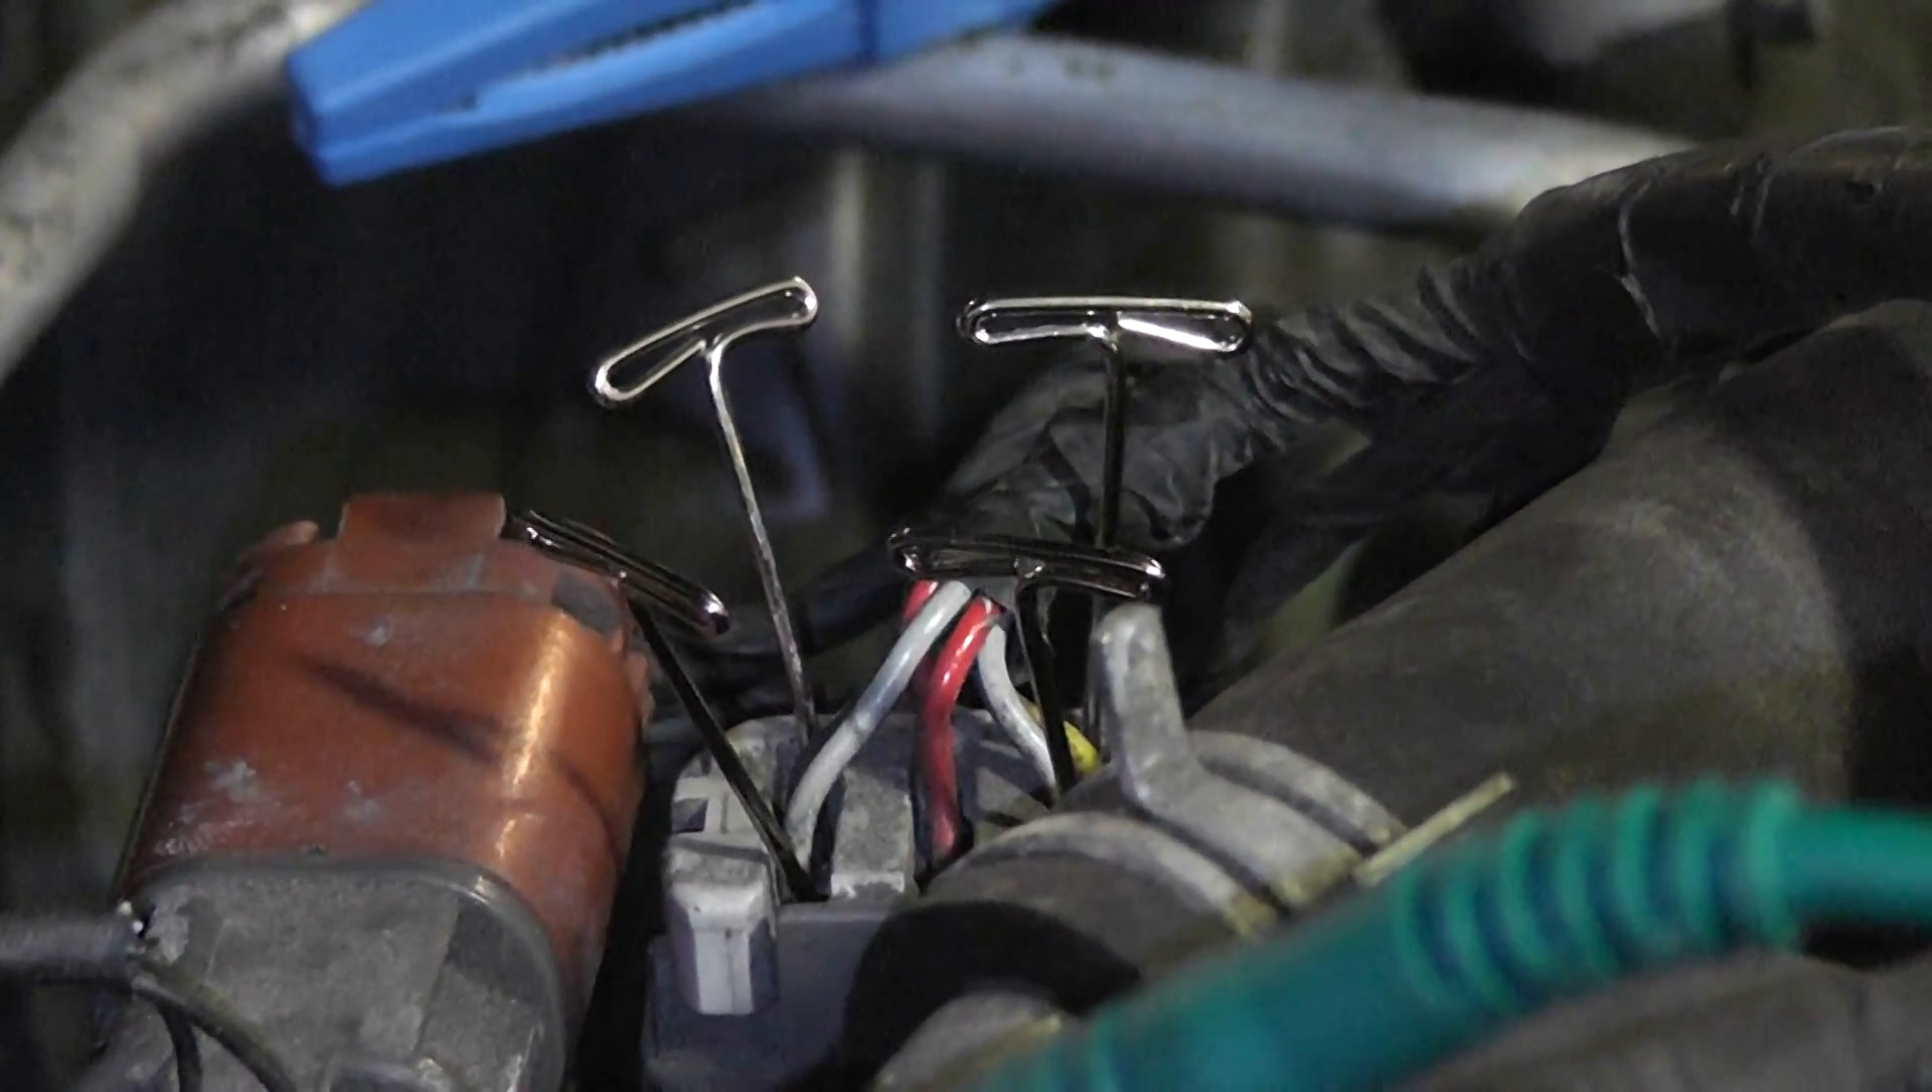We have four T-pins installed in the control circuits.